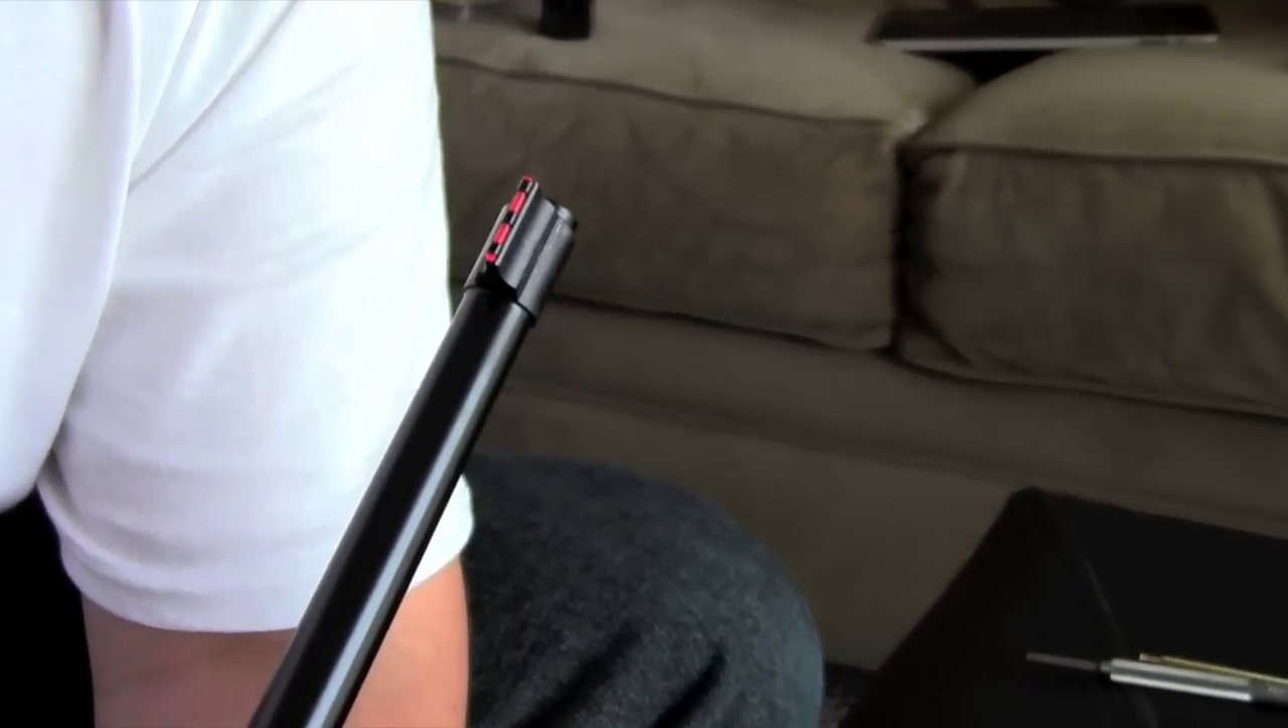I finally got the old front sight off and there is the new Williams Fire Sight front sight.